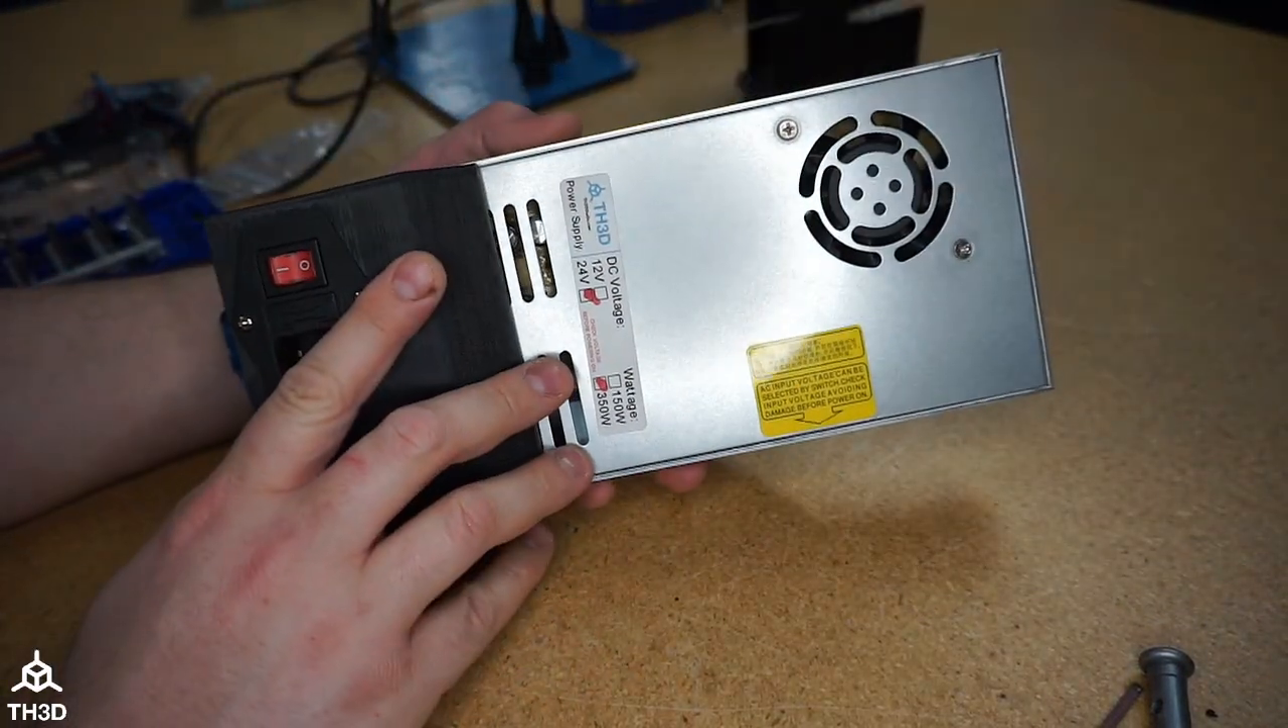So just like that, I've got my power supply reassembled.